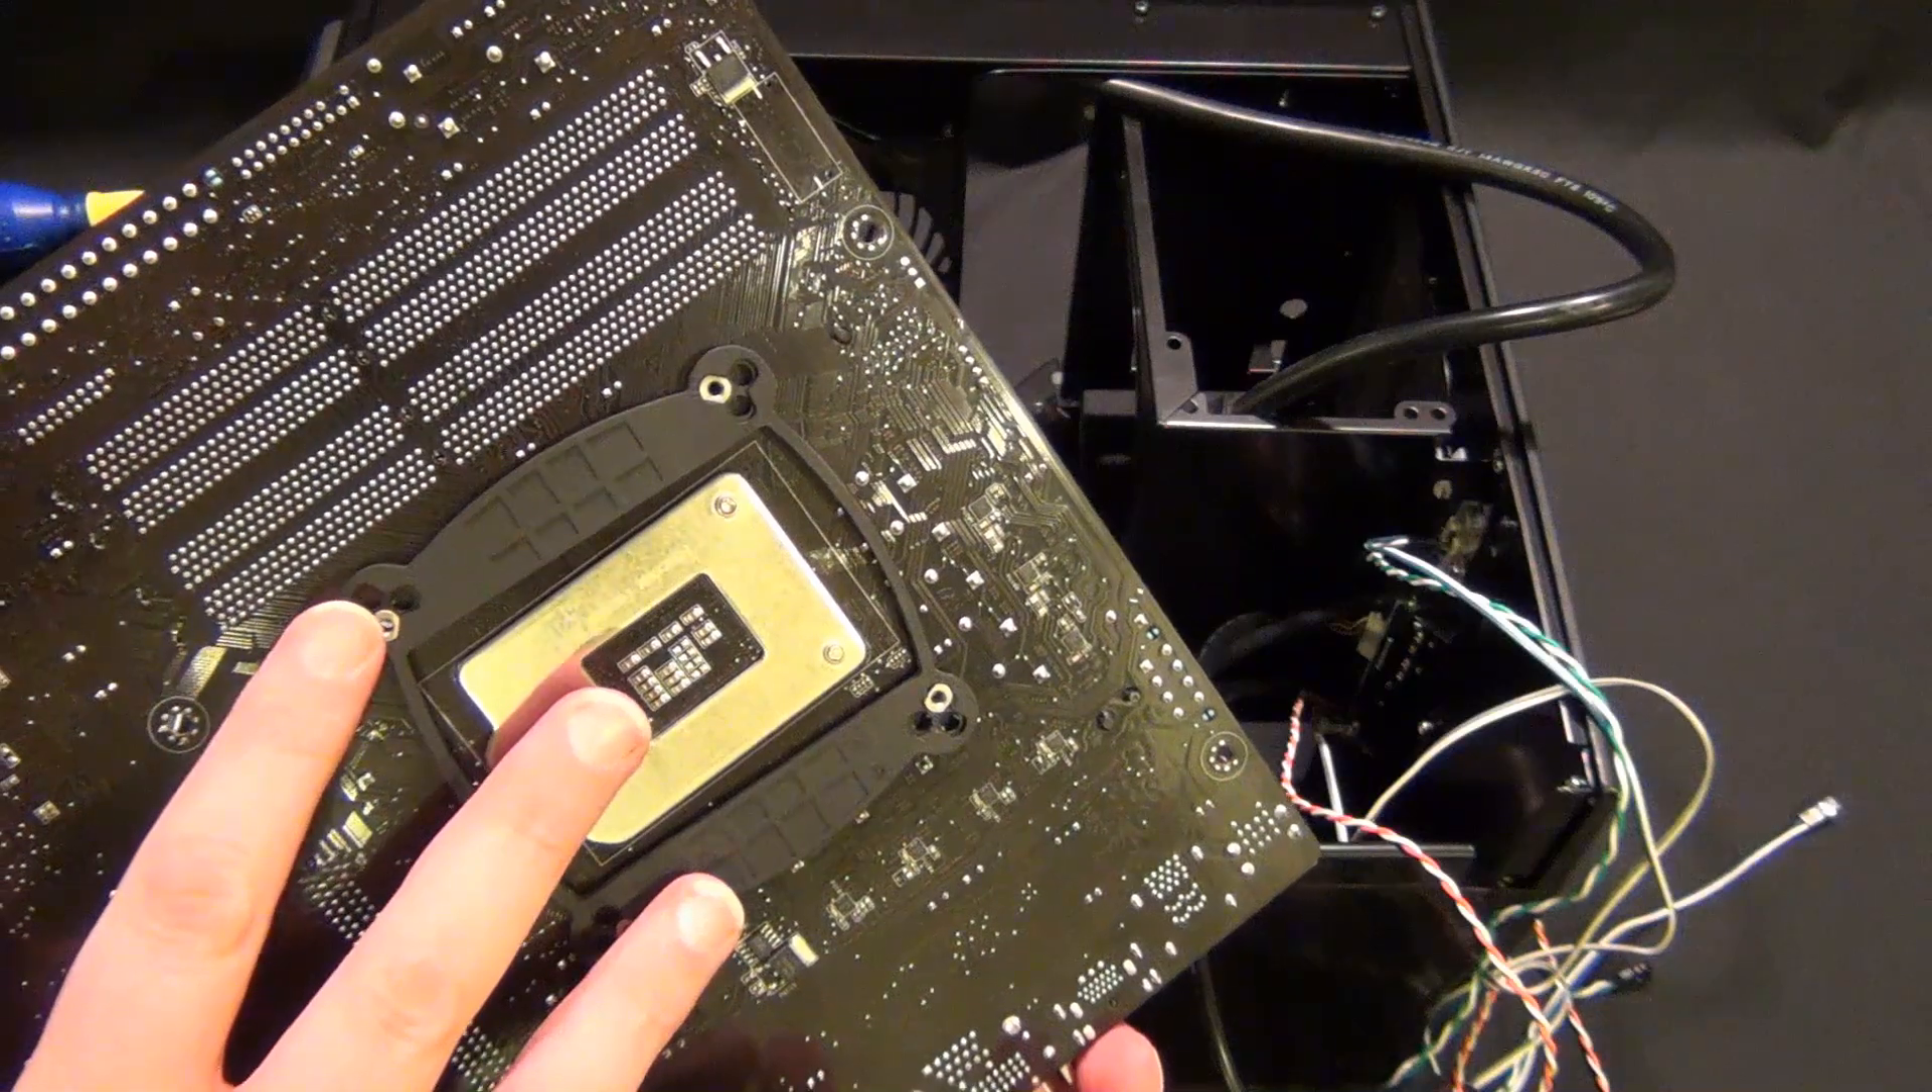One thing I will say right now is I've already applied the backplate for the cooler I'm going to put on this later and I'll talk about that a little when we get there.